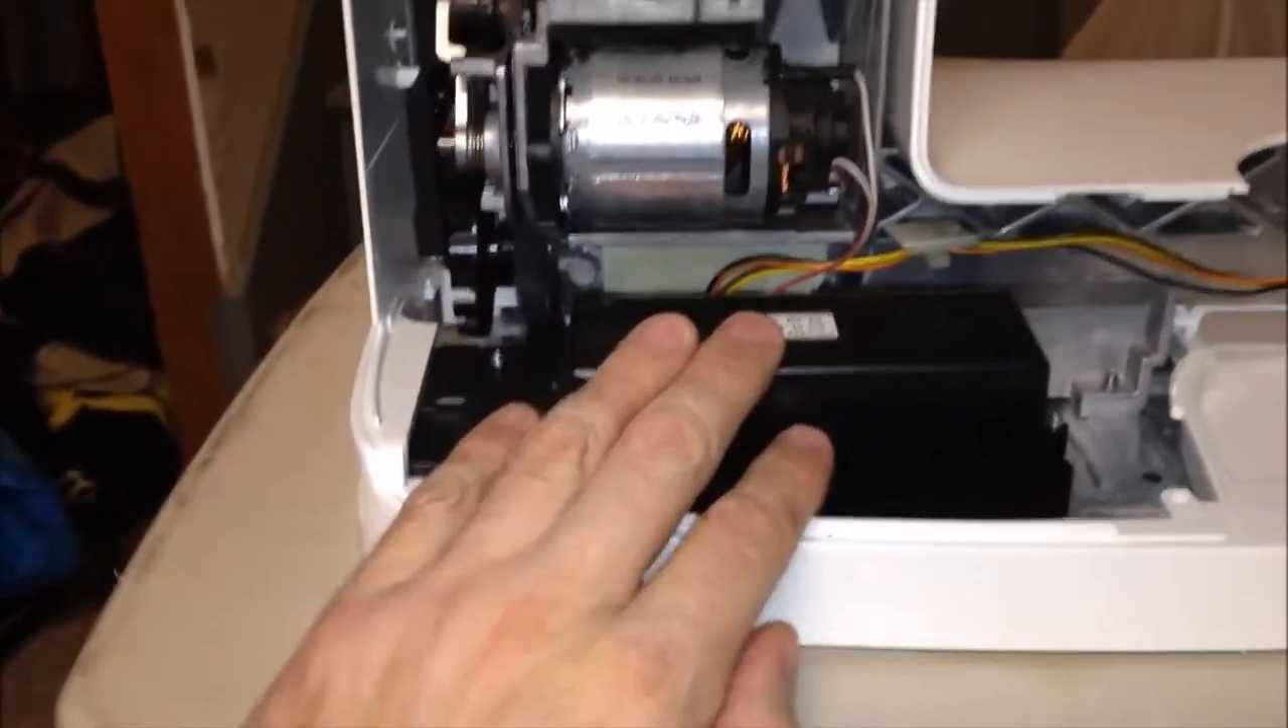Let me just take off the top. And that reveals the inside of the unit.